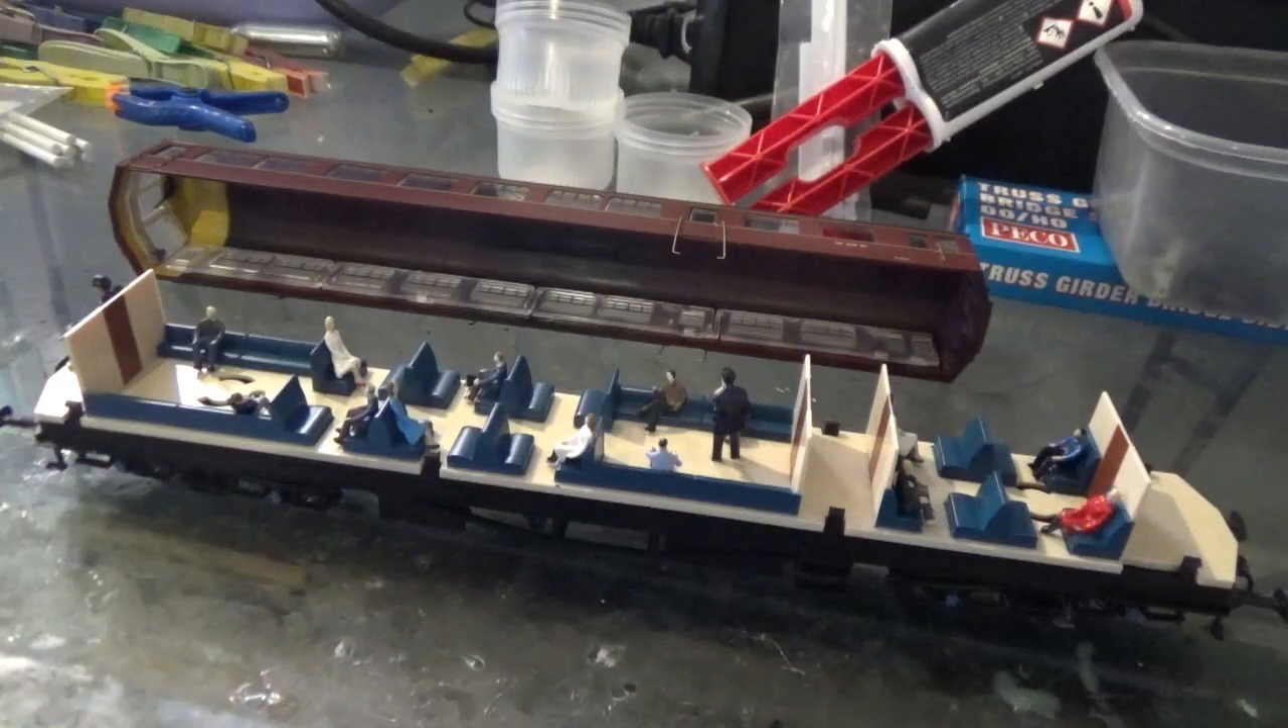Next, I've got to put the body back on the chassis, which is going to be fun.